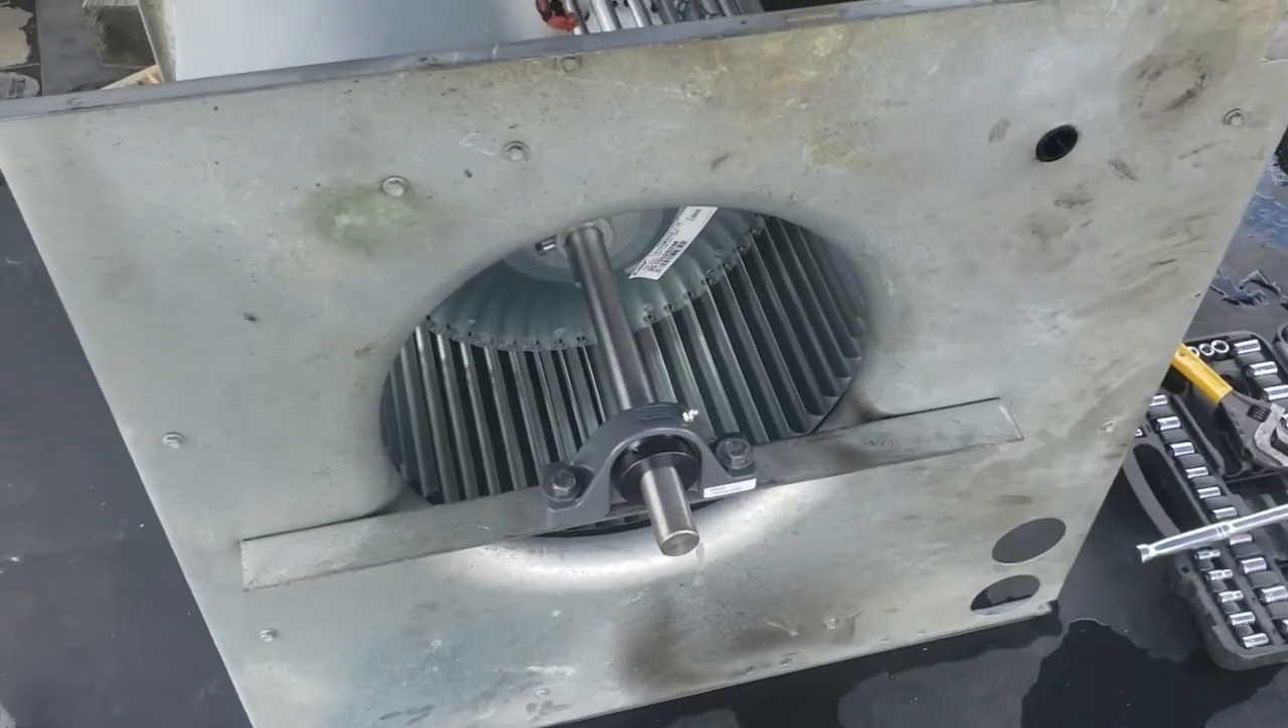Okay, so we have our new shaft, new wheel, and new bearings, and she's all together.